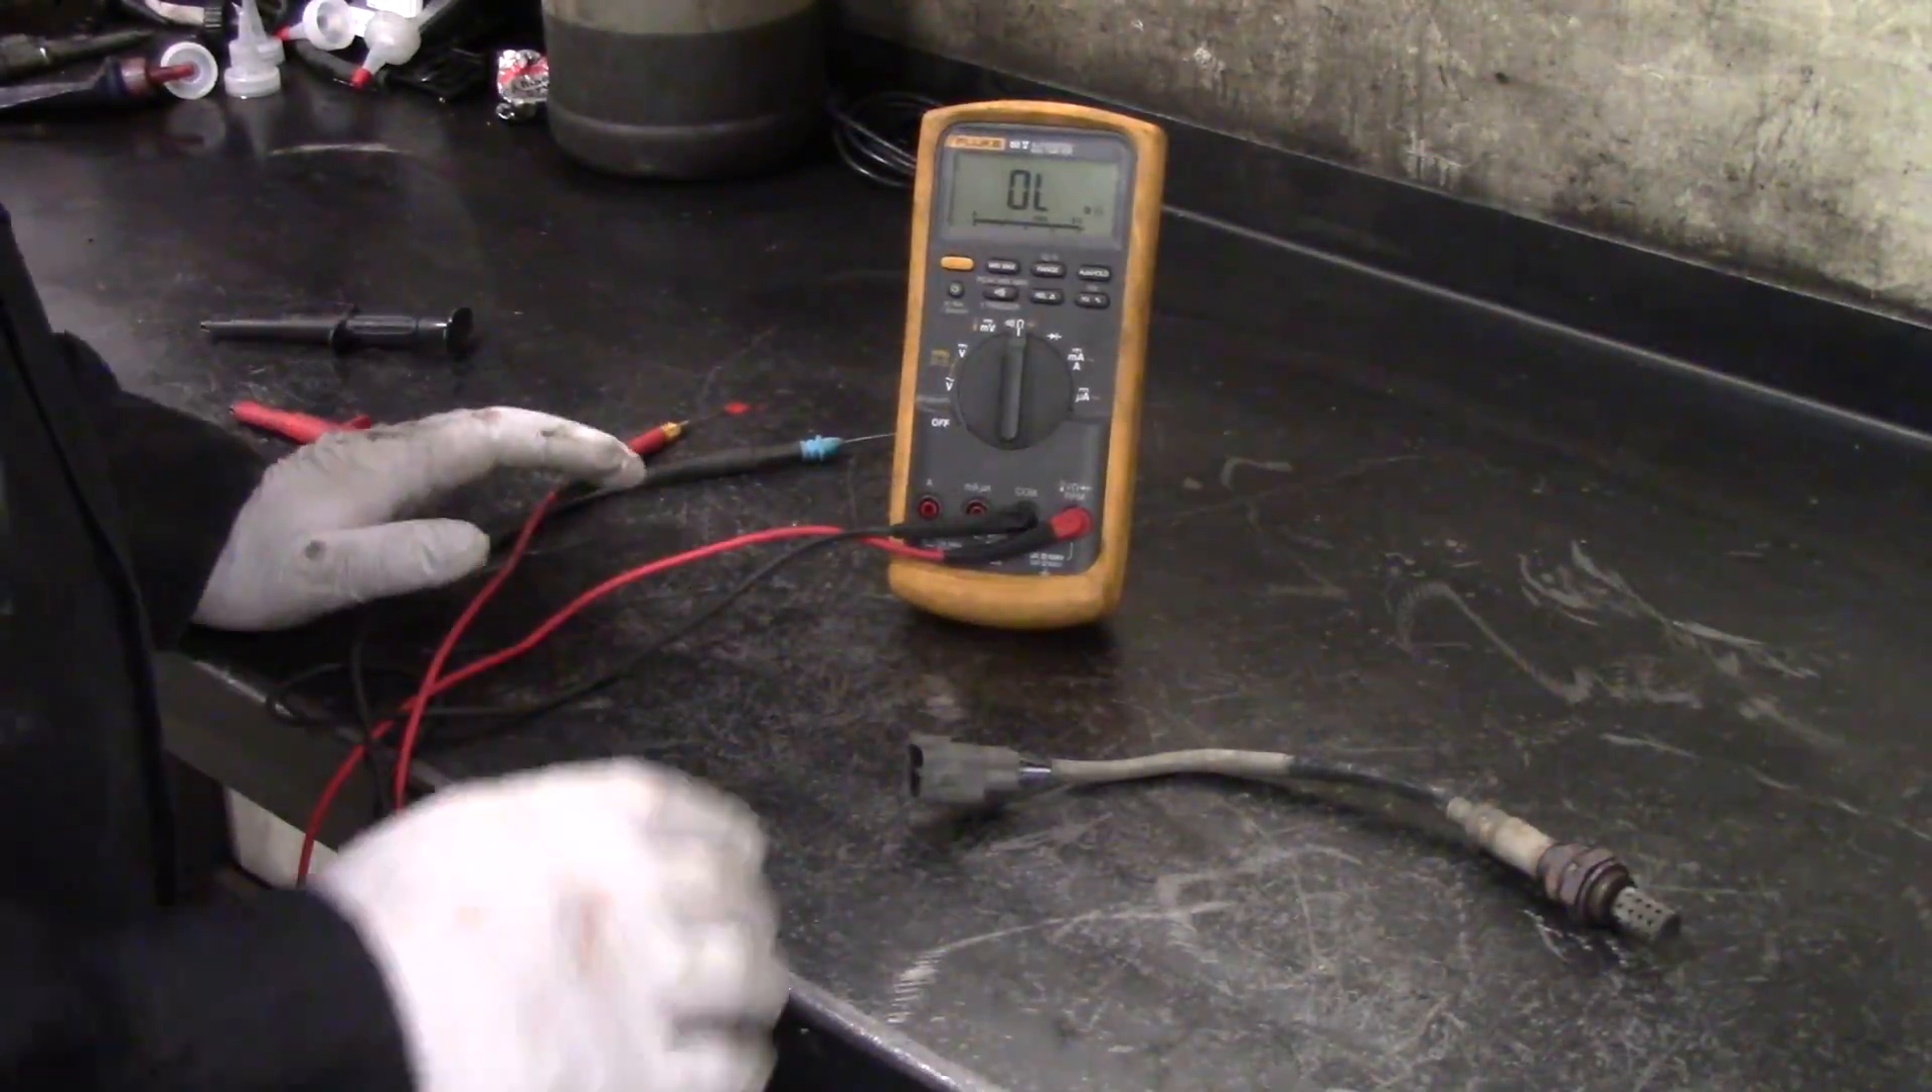Okay, I've got my ohms meter out and I've pulled the O2 sensor out.